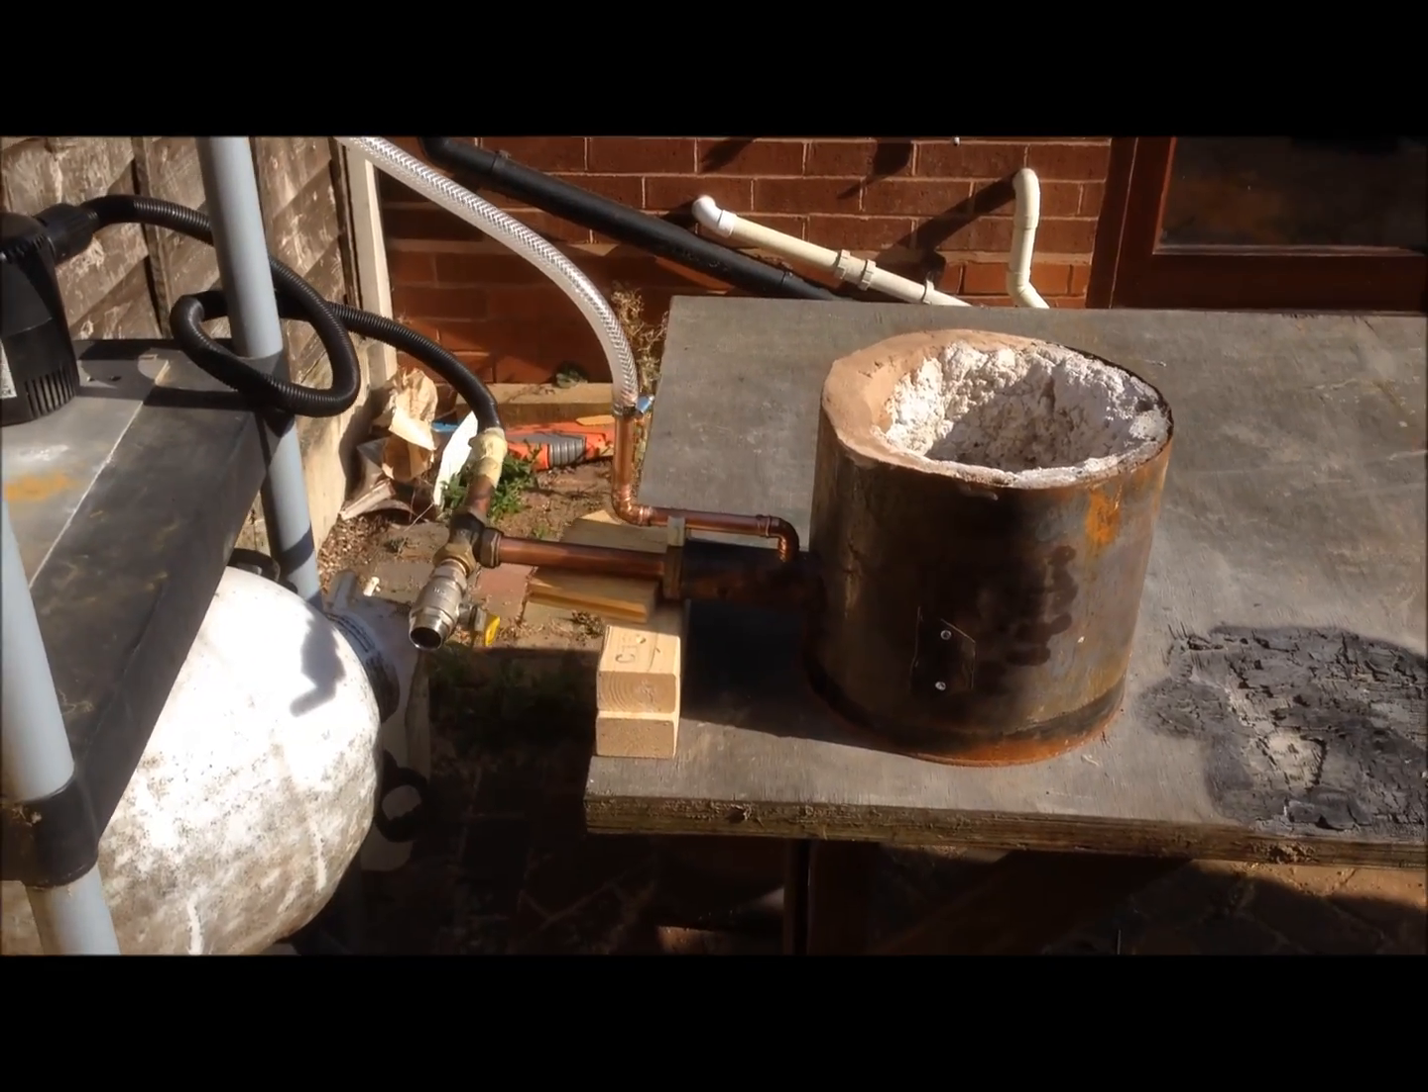You can see the air pump in the background there, and you can see our oil burner all in place there.